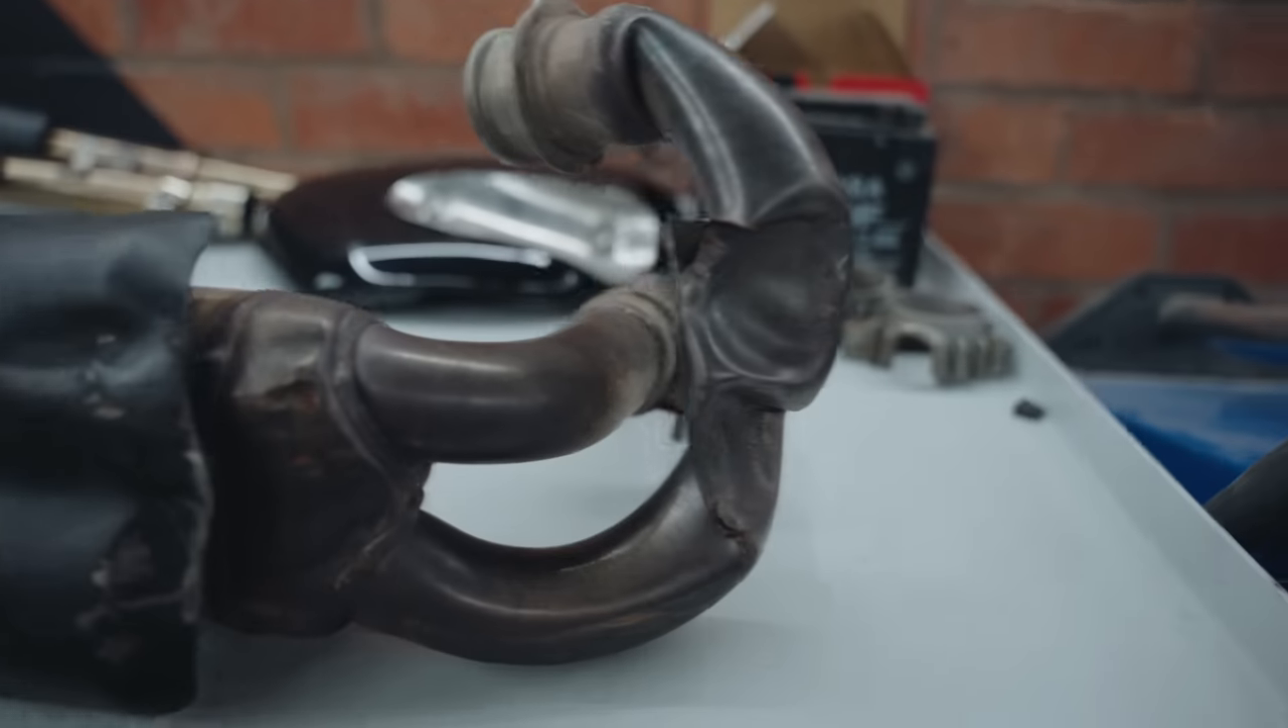So here's the exhaust we've just pulled off.